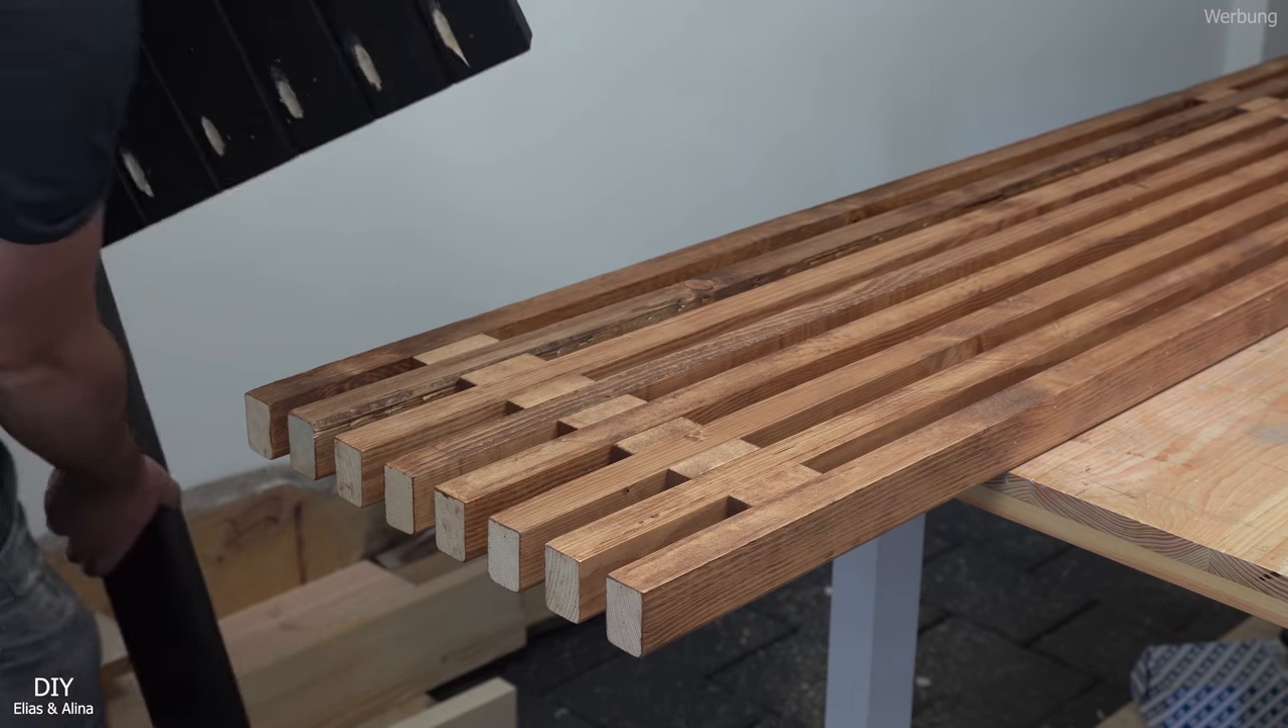Das ist jetzt einmal die Sitzfläche, die fertig ist und dann kommen einfach nur noch die Beine oben drüber.